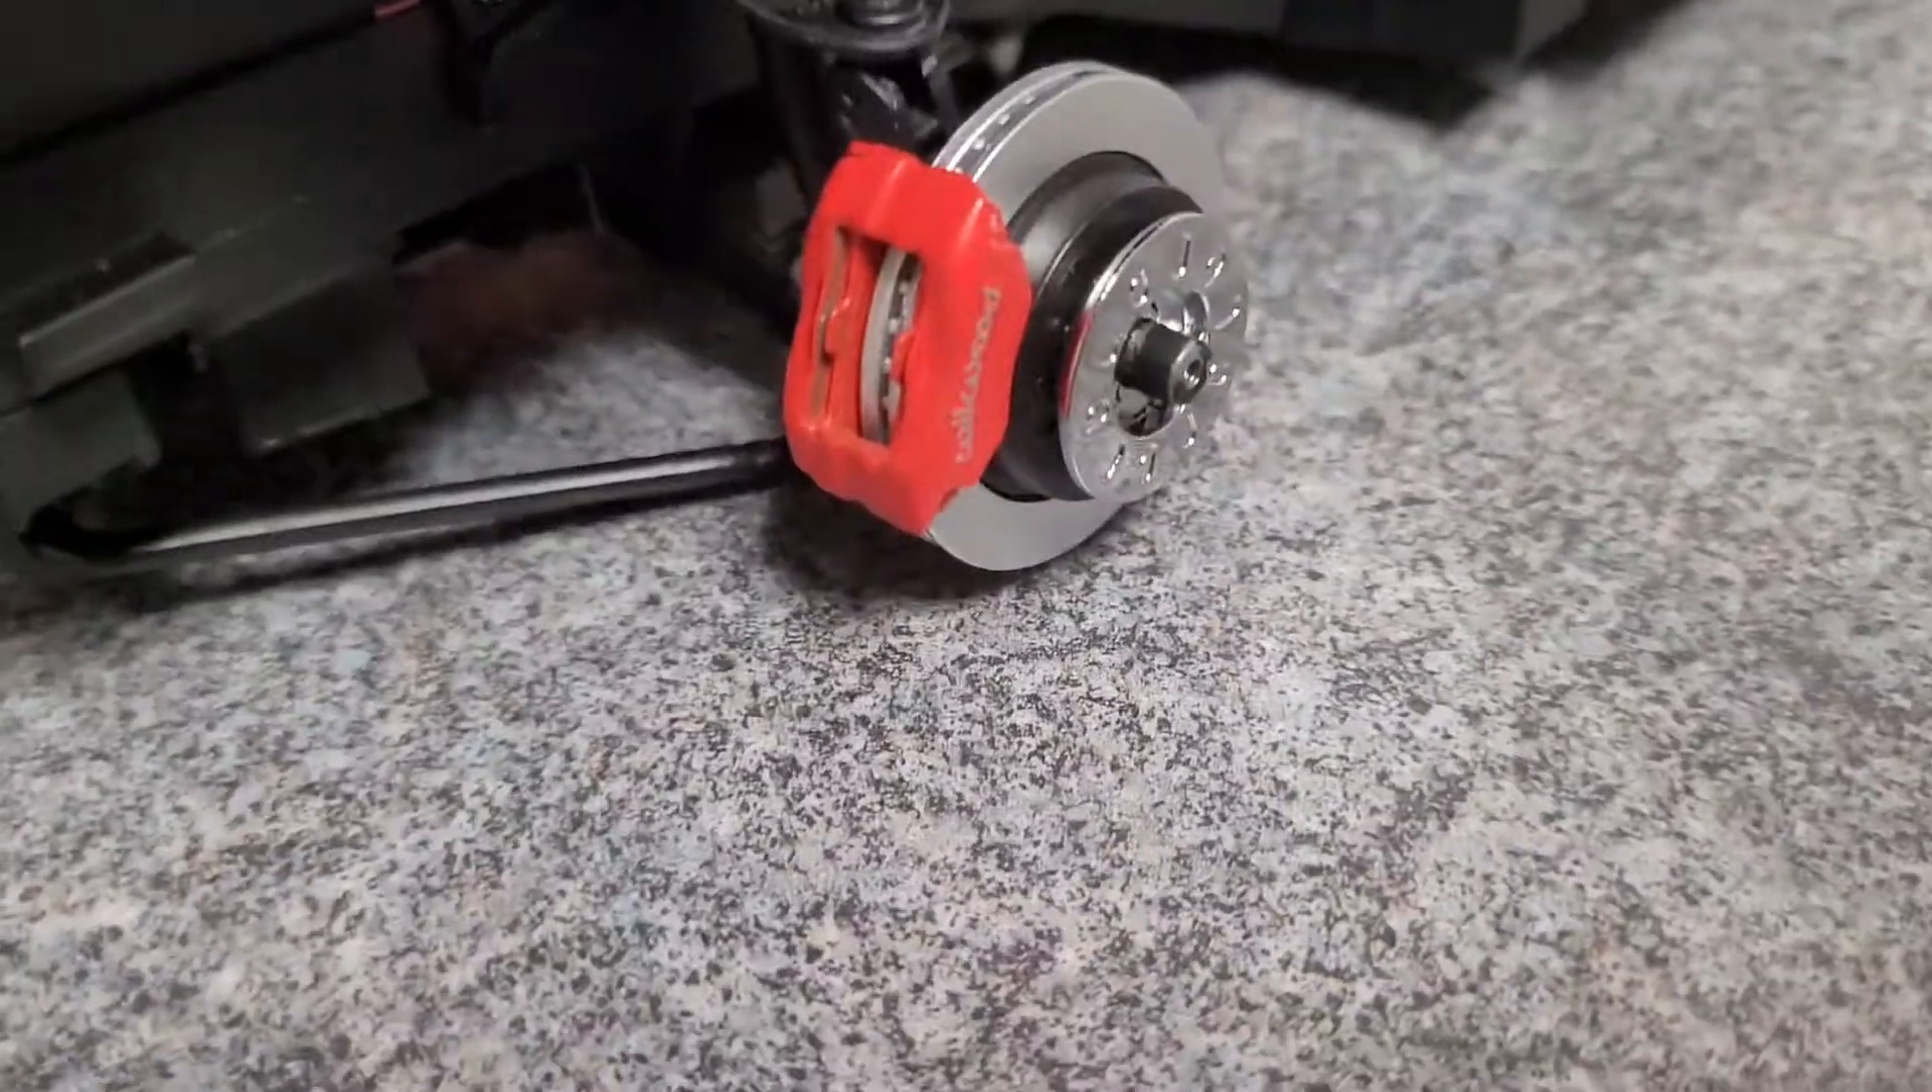Die räder habe ich jetzt noch nicht angeschraubt.